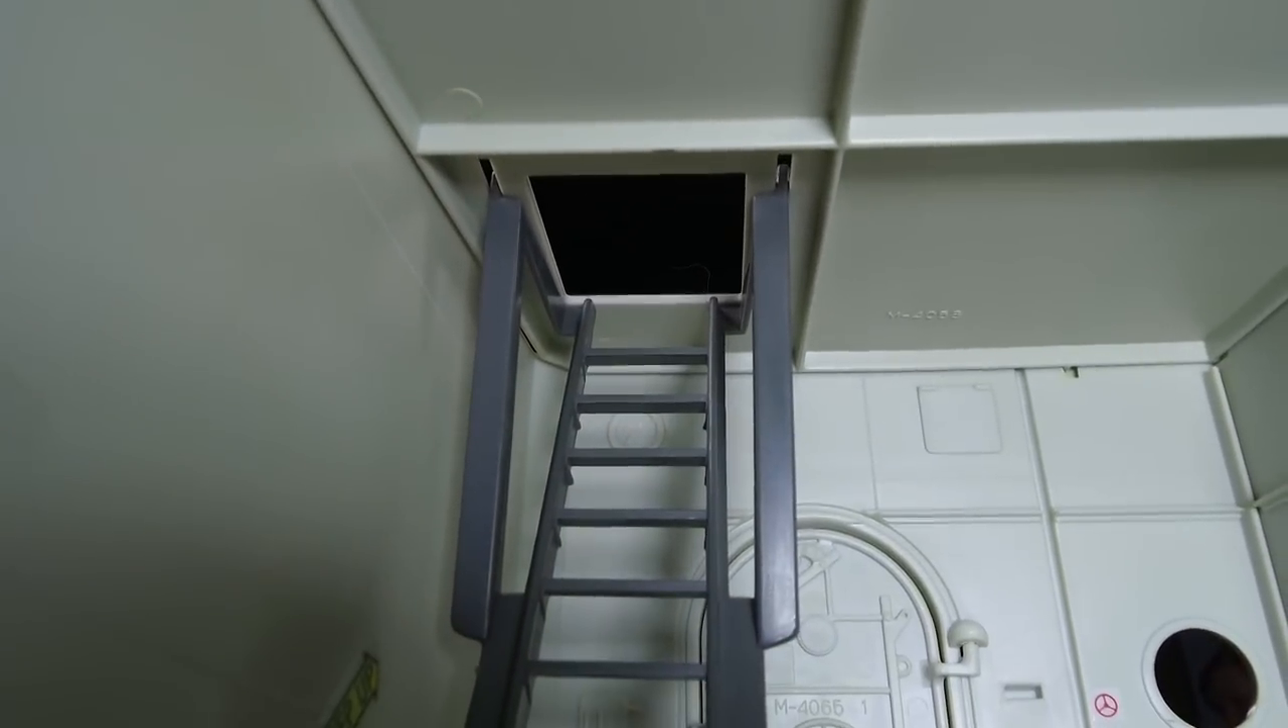Alright, so as you can see here, the ladder is now fitted.